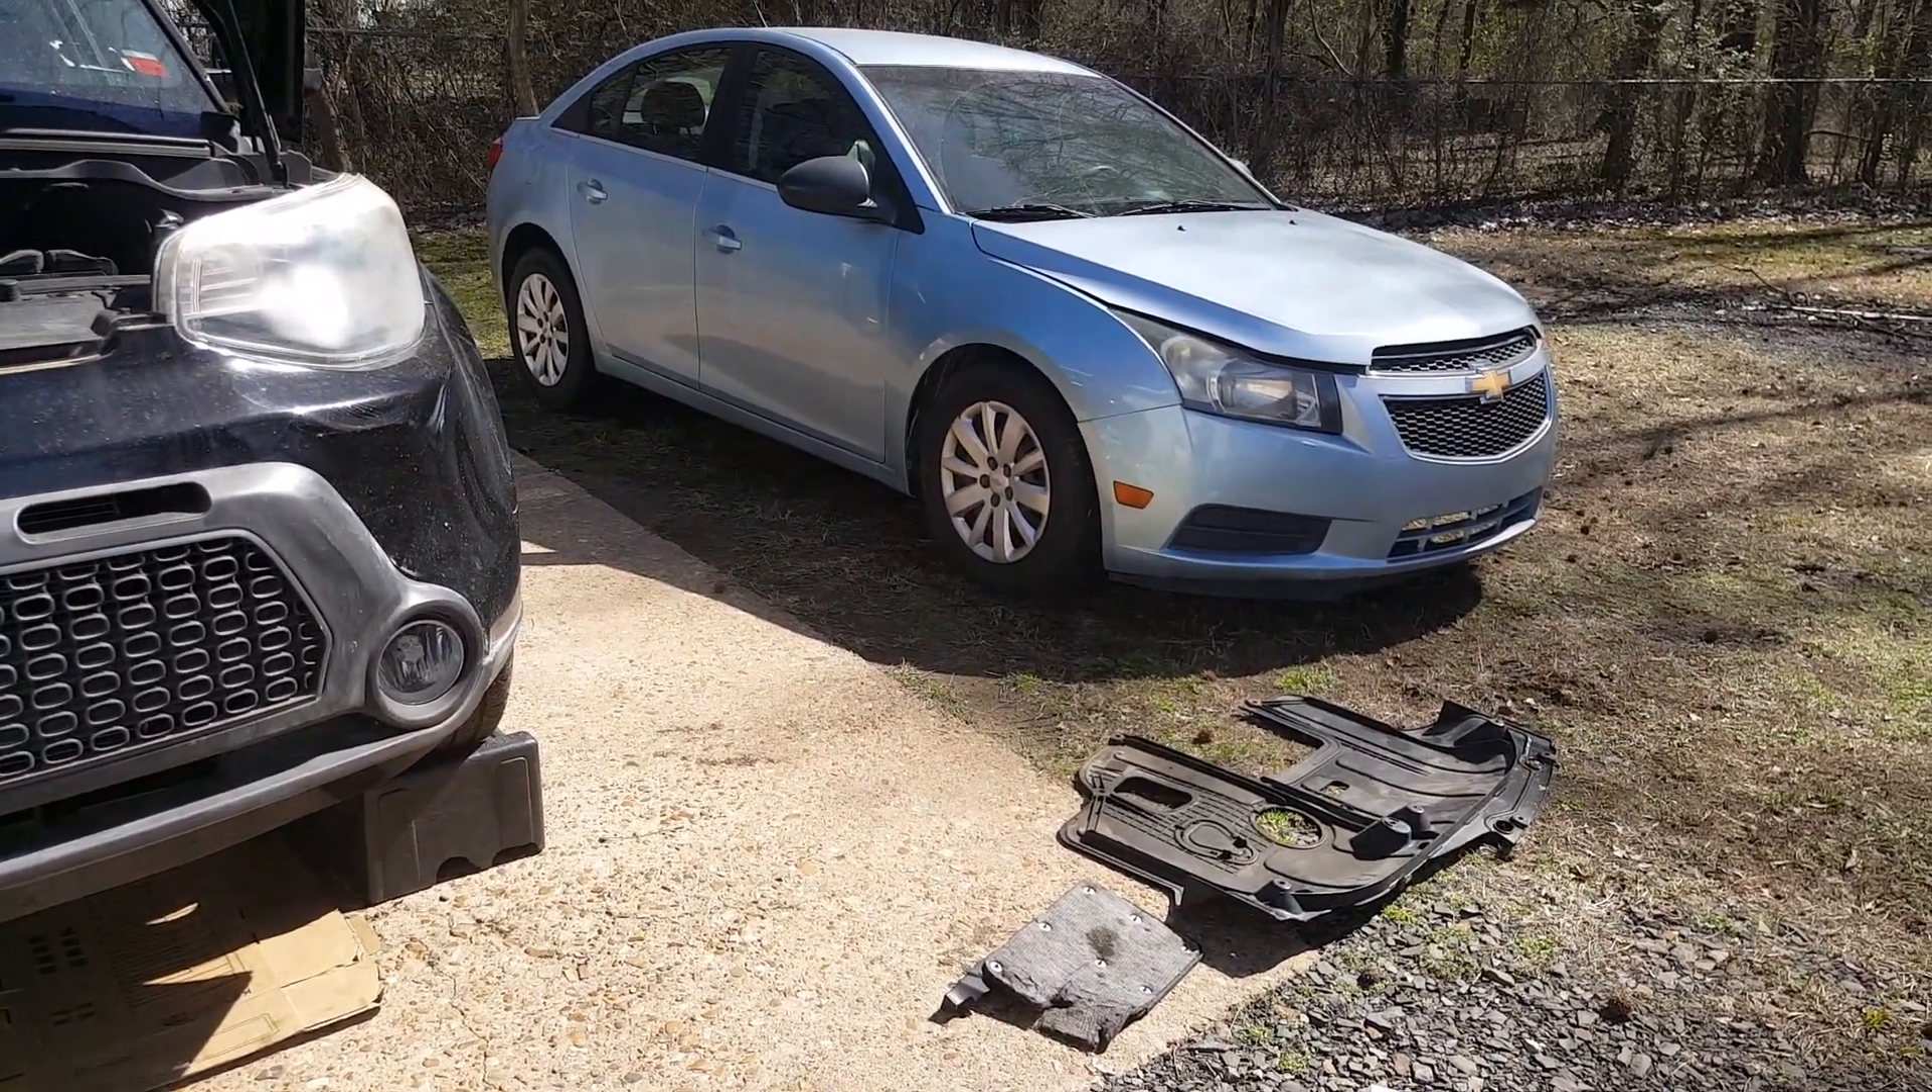Alright now the only thing left to do is just get our little plastic pan or cover back under here.